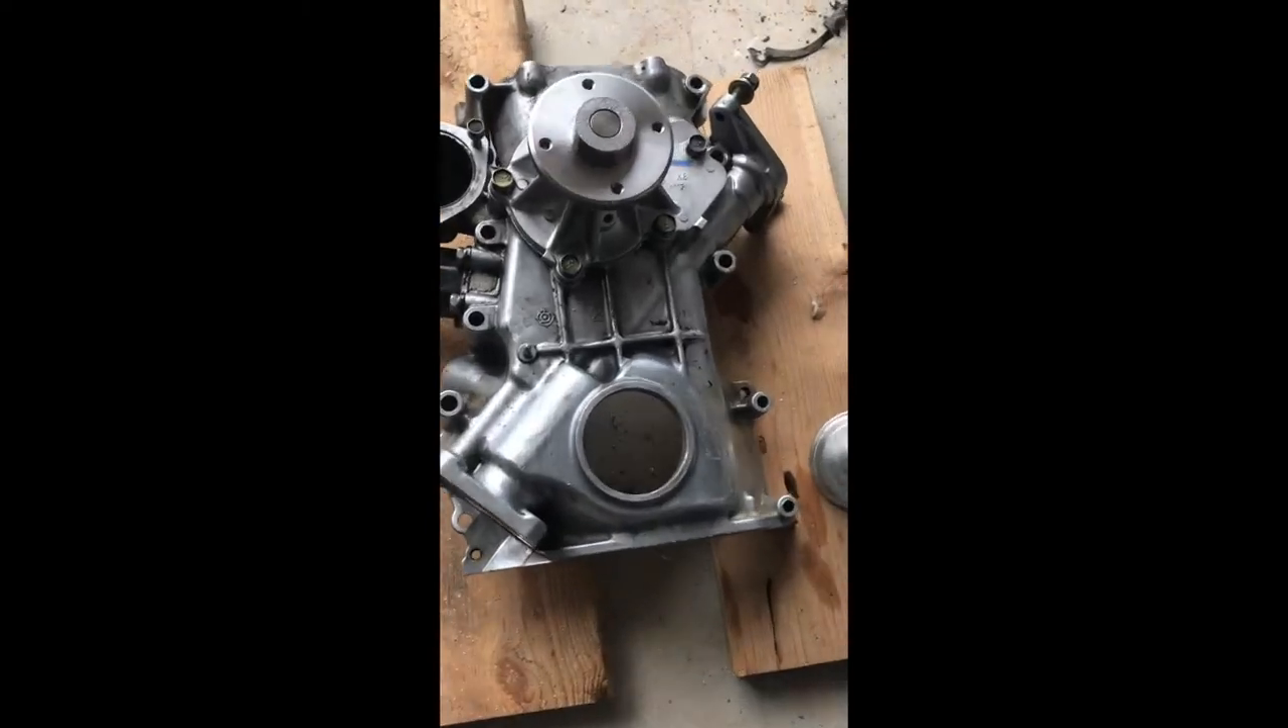The water pump is in.